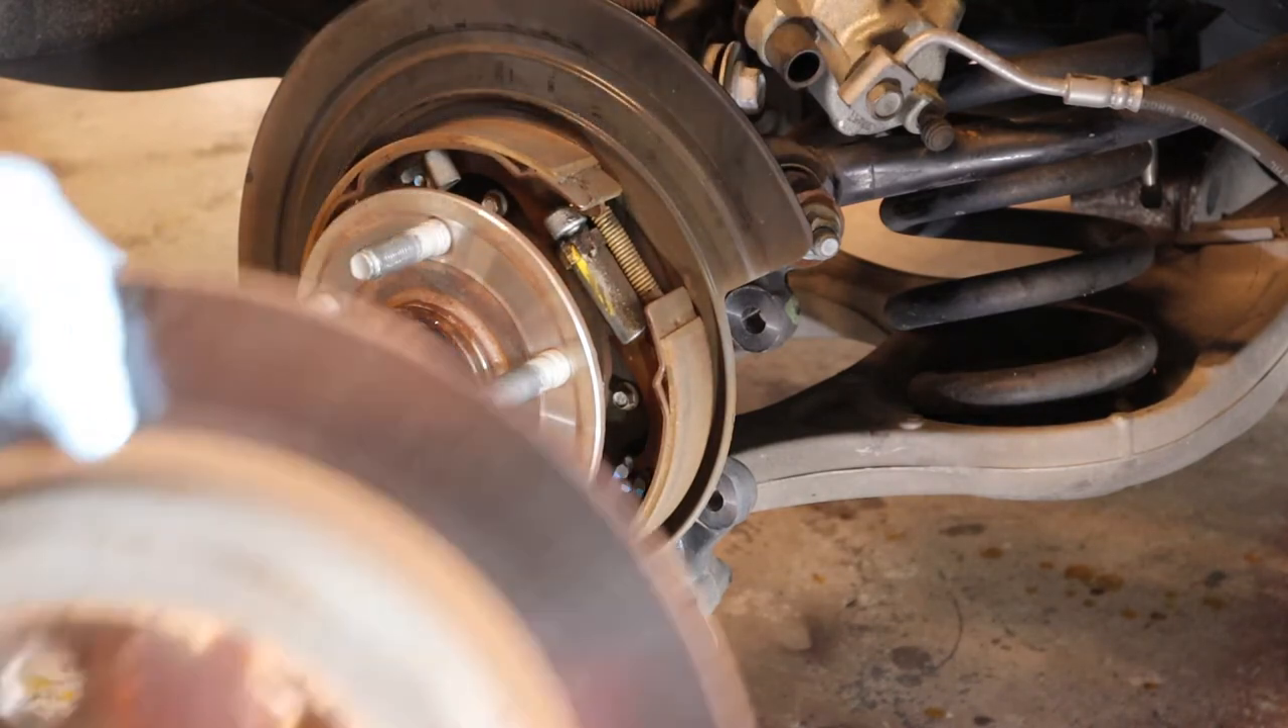So now we have our brake rotor off.